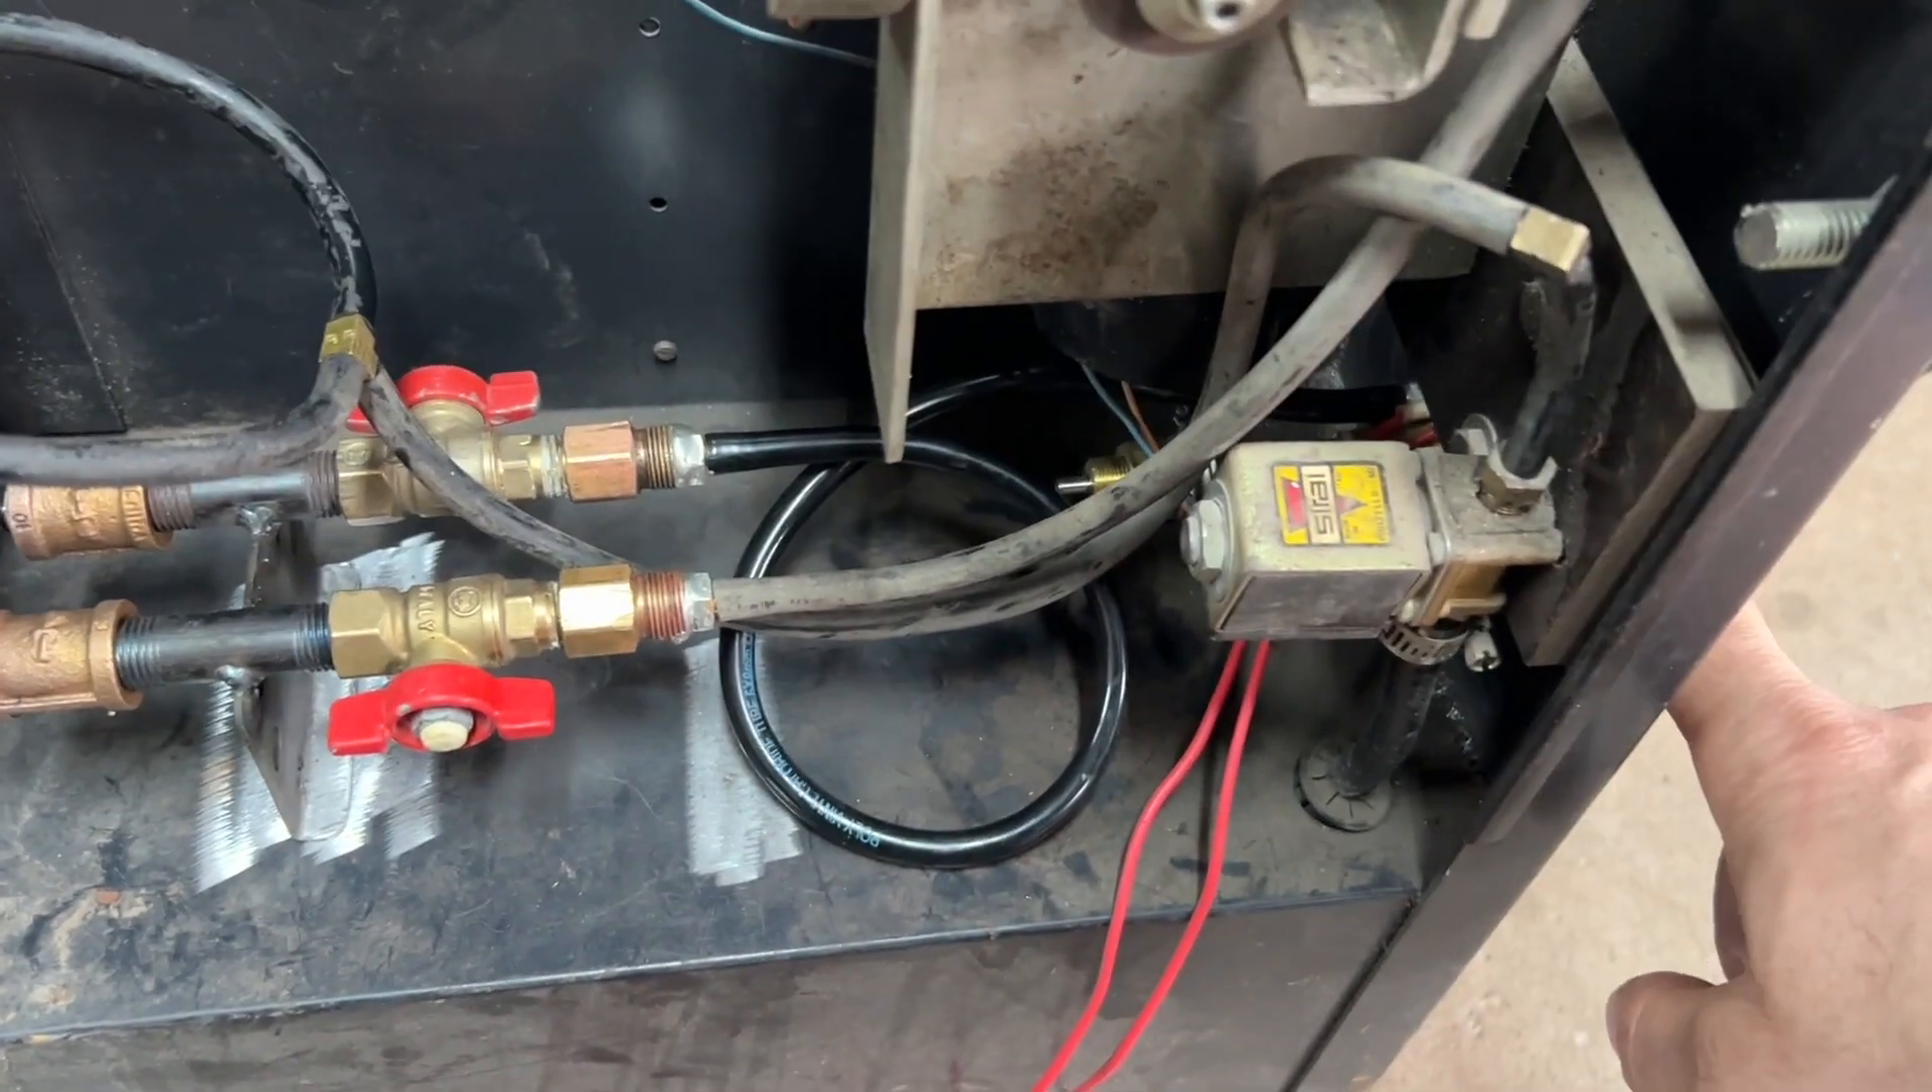I got all my one in one eighth inch uh airlines connected.